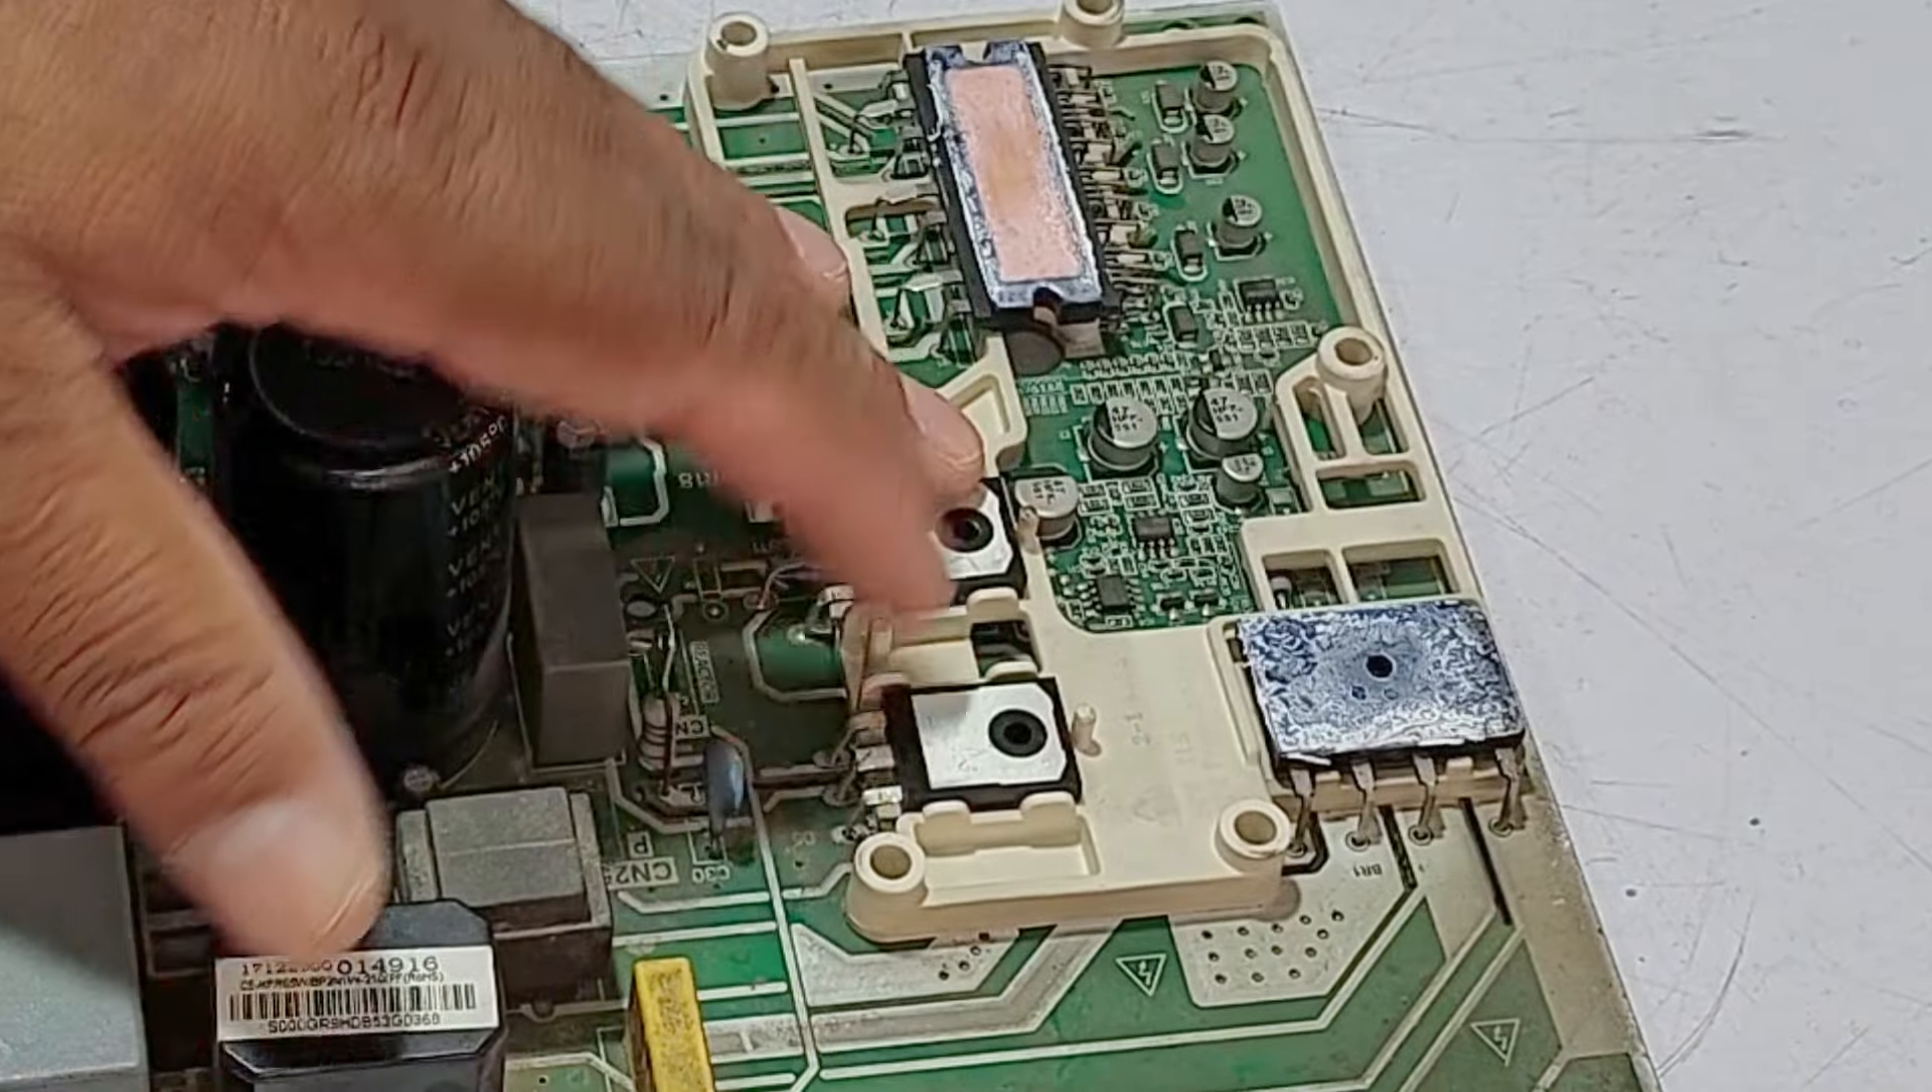You can see that I have removed the heat sink from the circuit board.